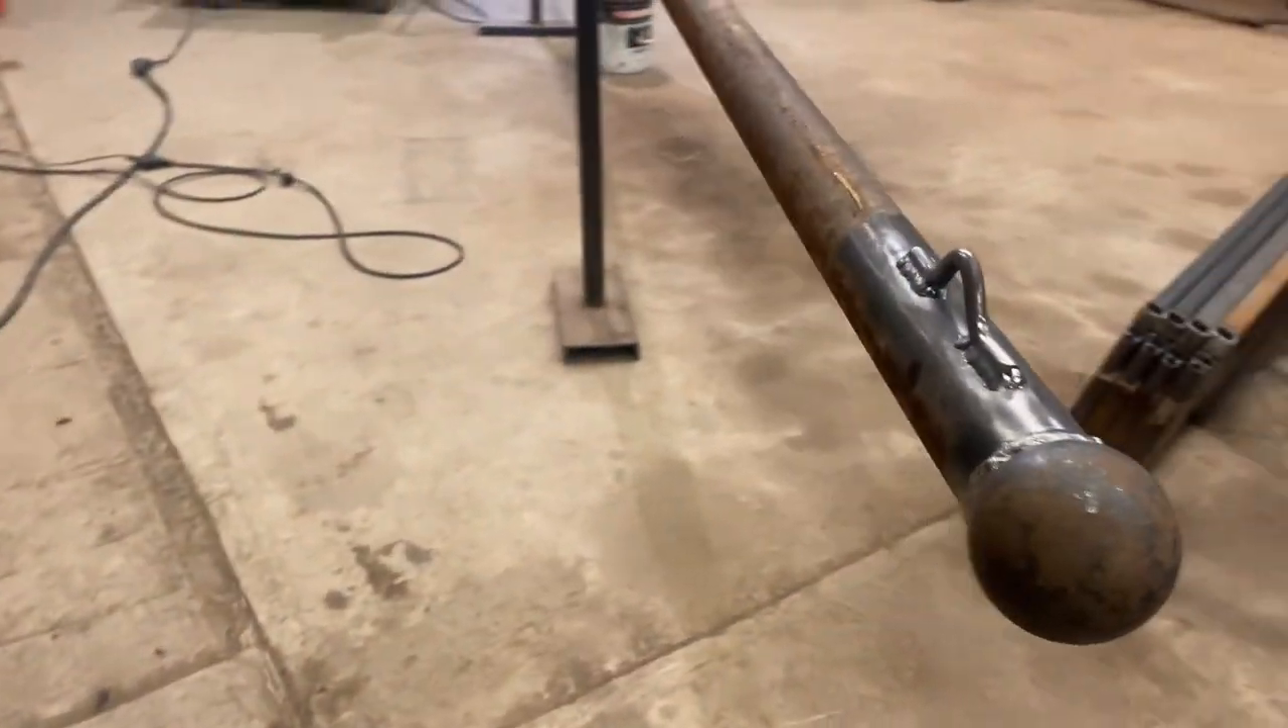And like I said, I got my little eyelet here welded on.